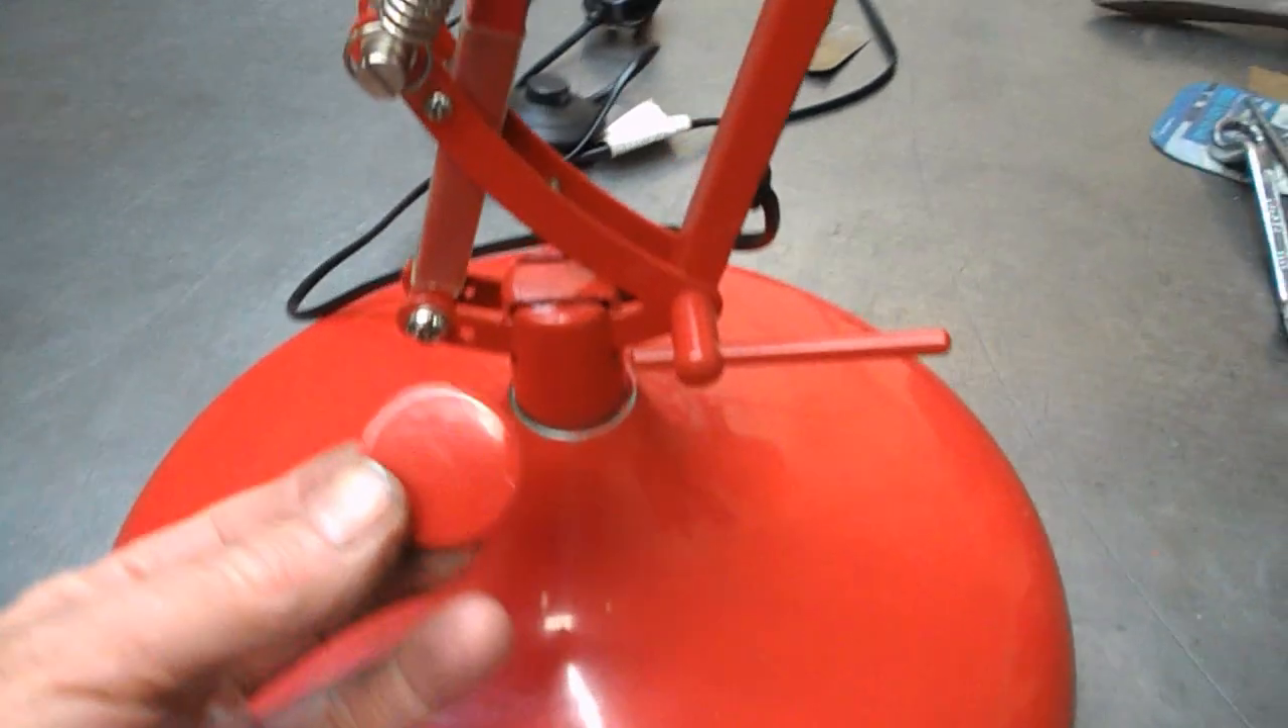So the only thing I've got to do now, last little thing, is to put this cap back on here.